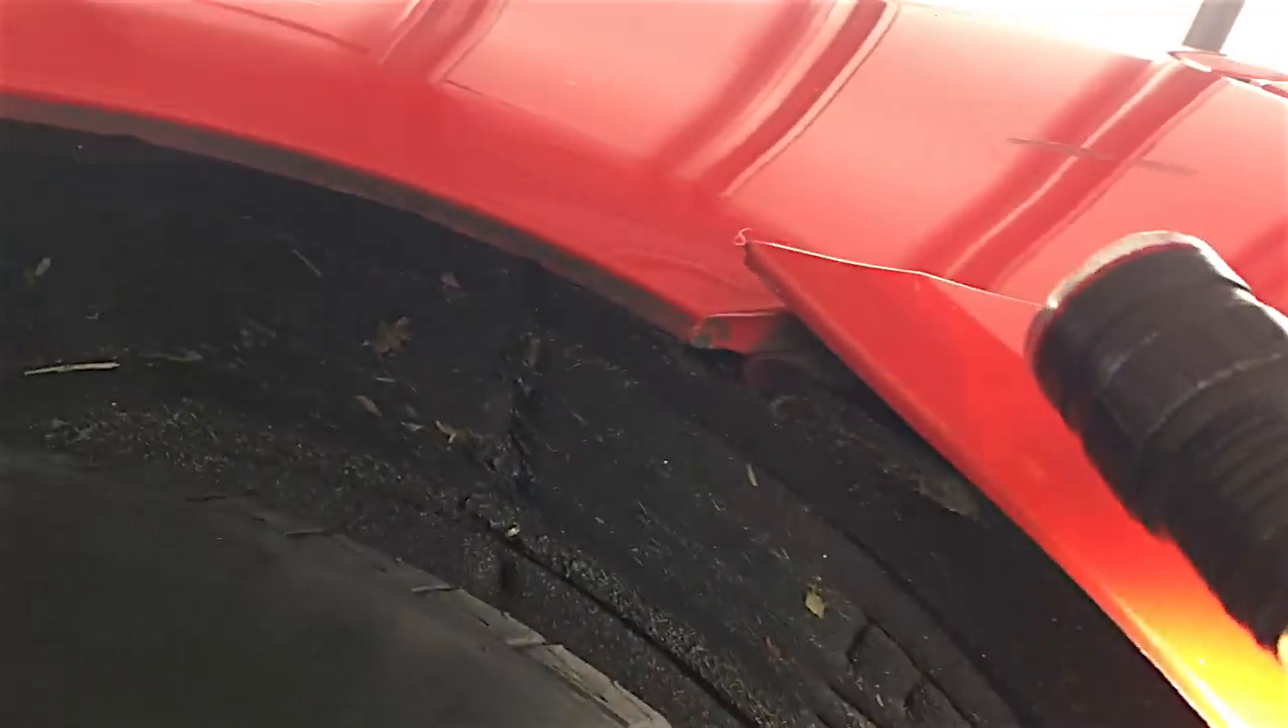You've got a bit of rear bumper there sticking out so that's going to need fixing back into place.